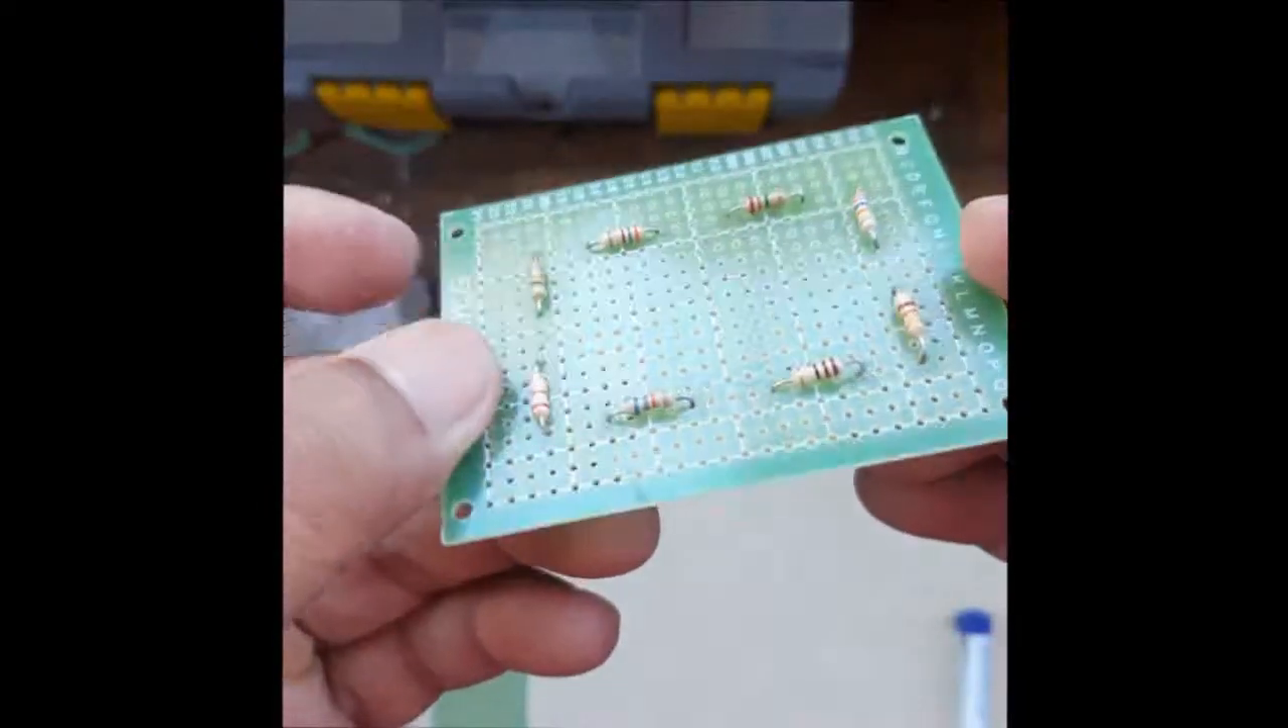Okay so as you can see resistors are connected on the PCB.